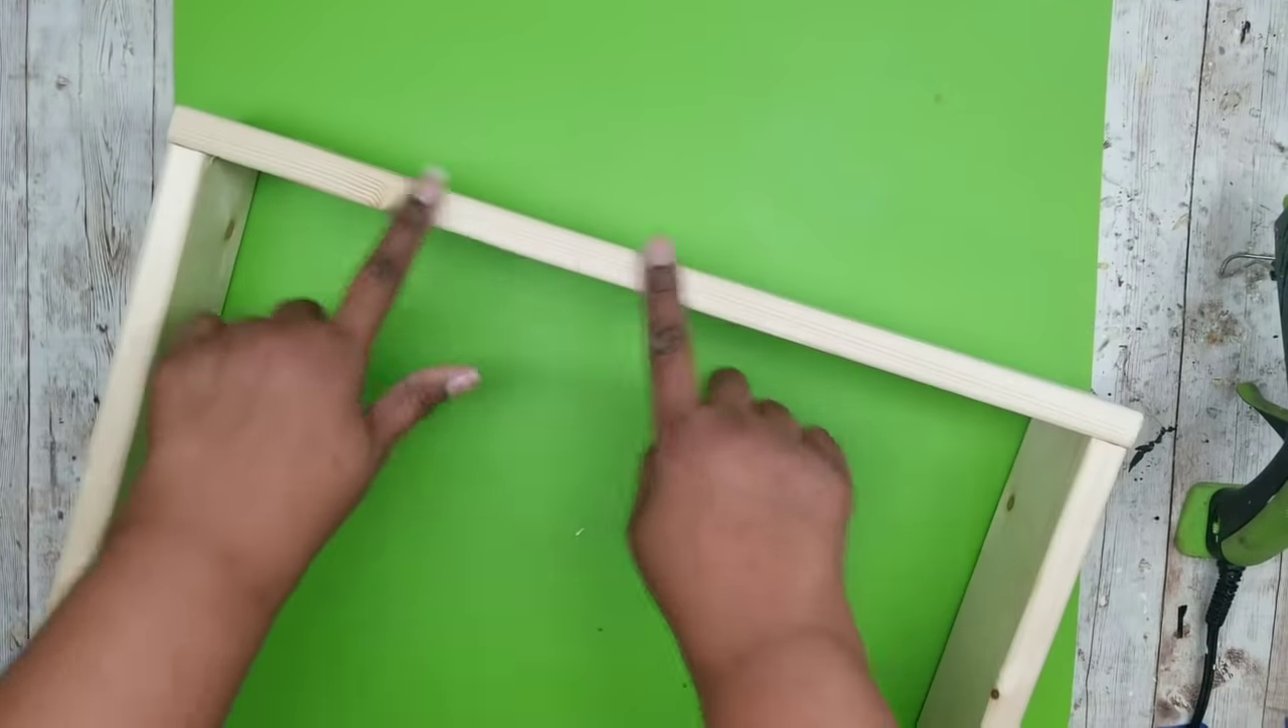So now both of the 12 inch boards are bonded to the 18 inch board.